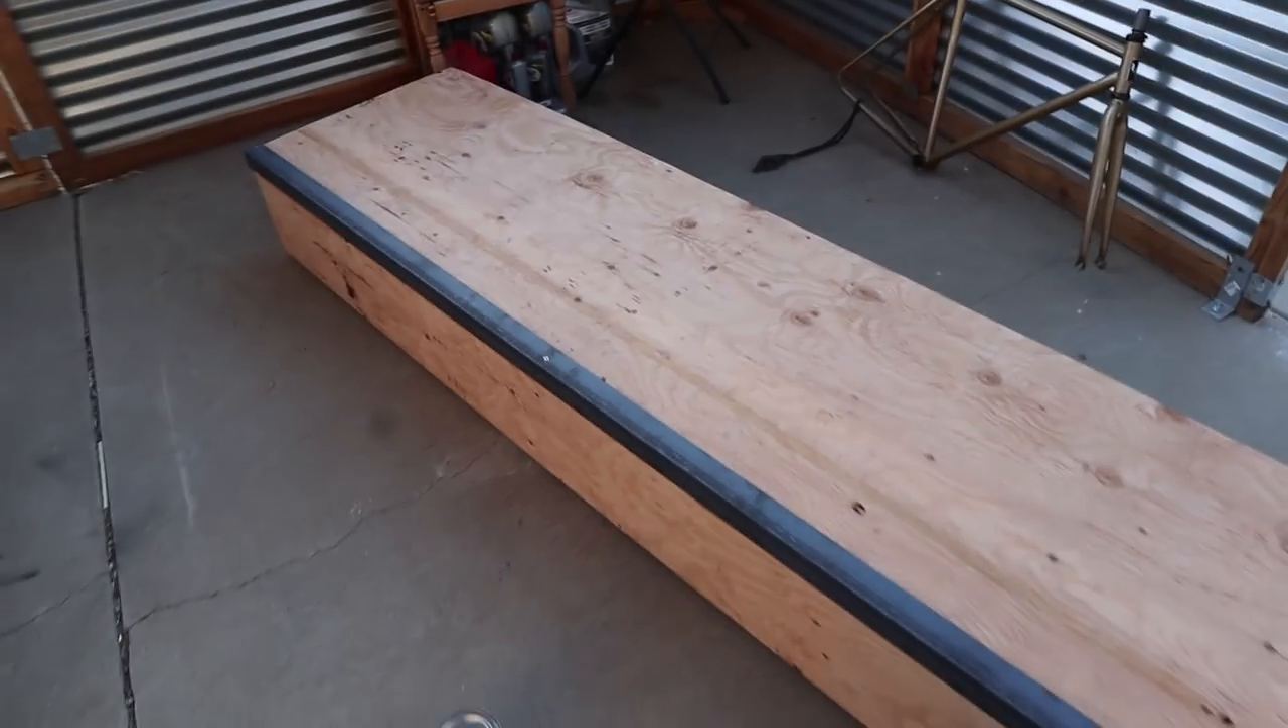All right that's the box assembled screwed down.